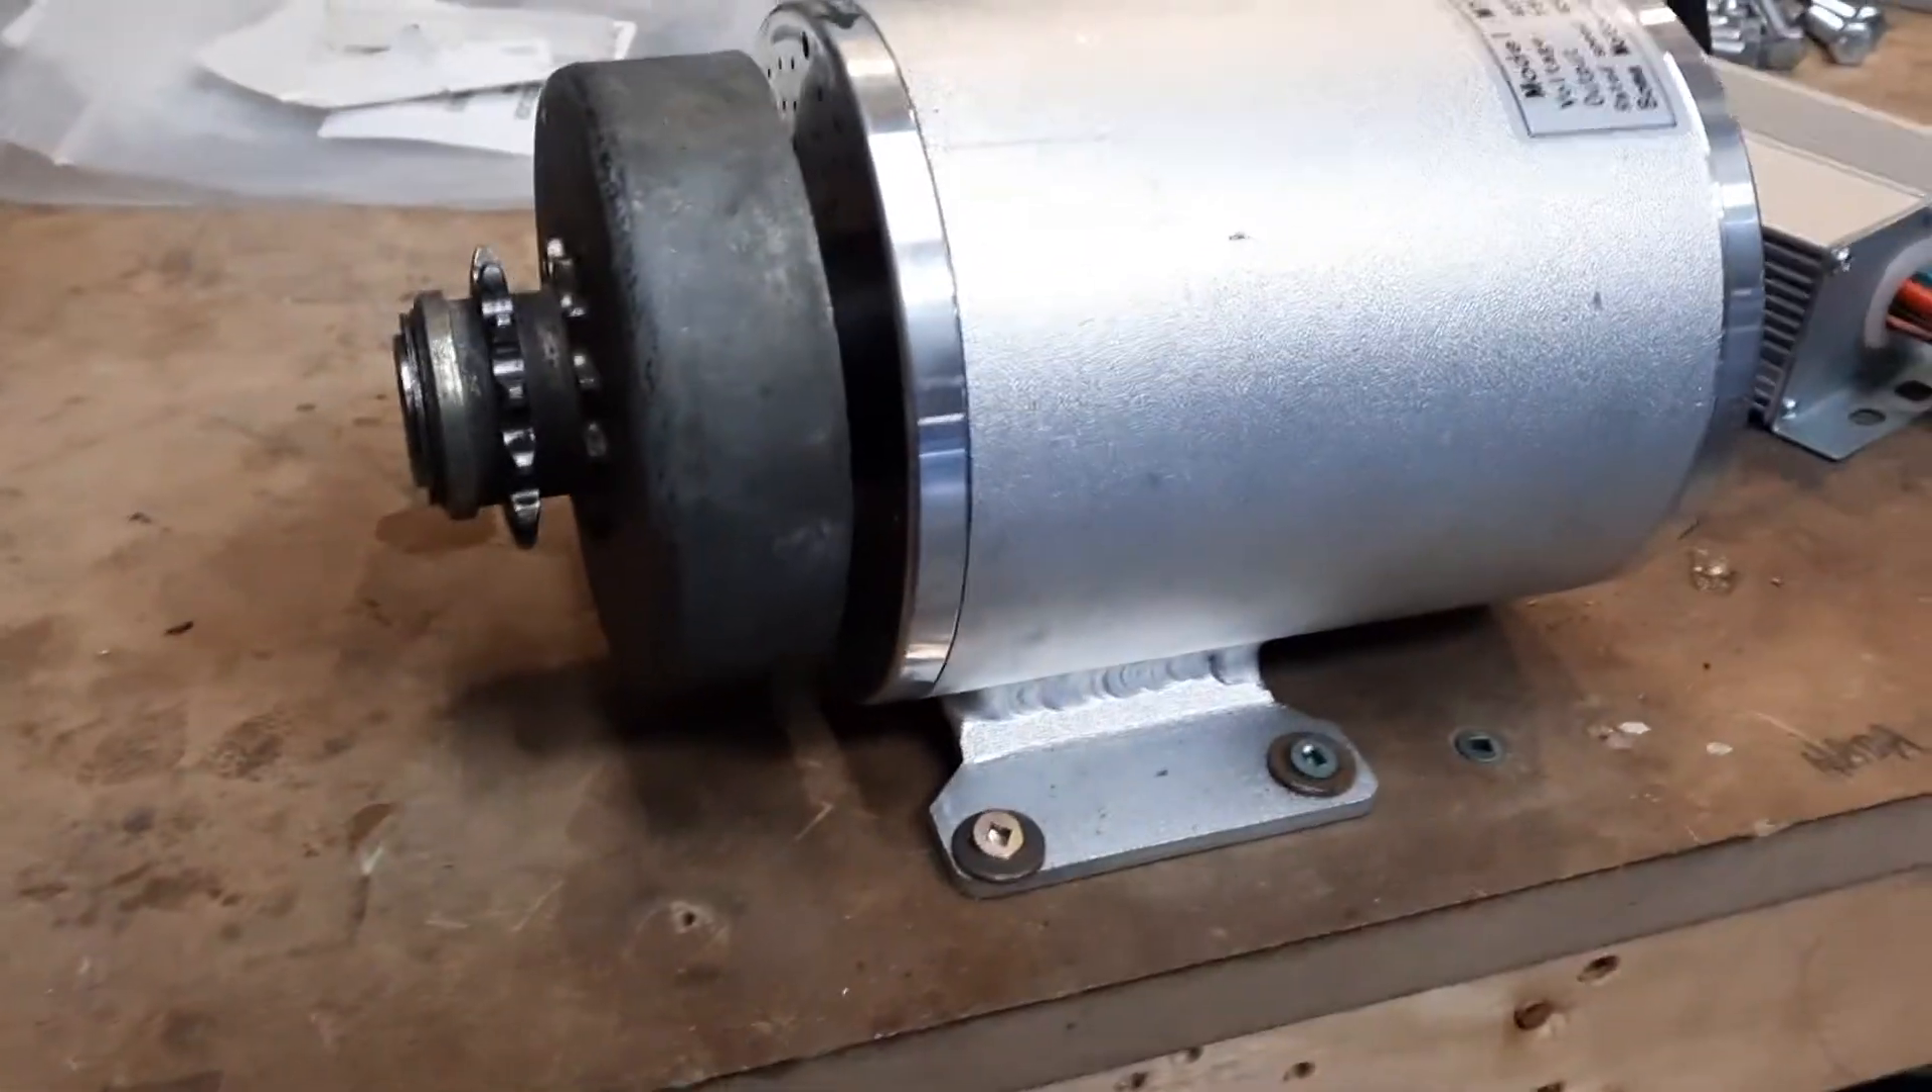I finally have the go-kart clutch mounted to my electric motor.